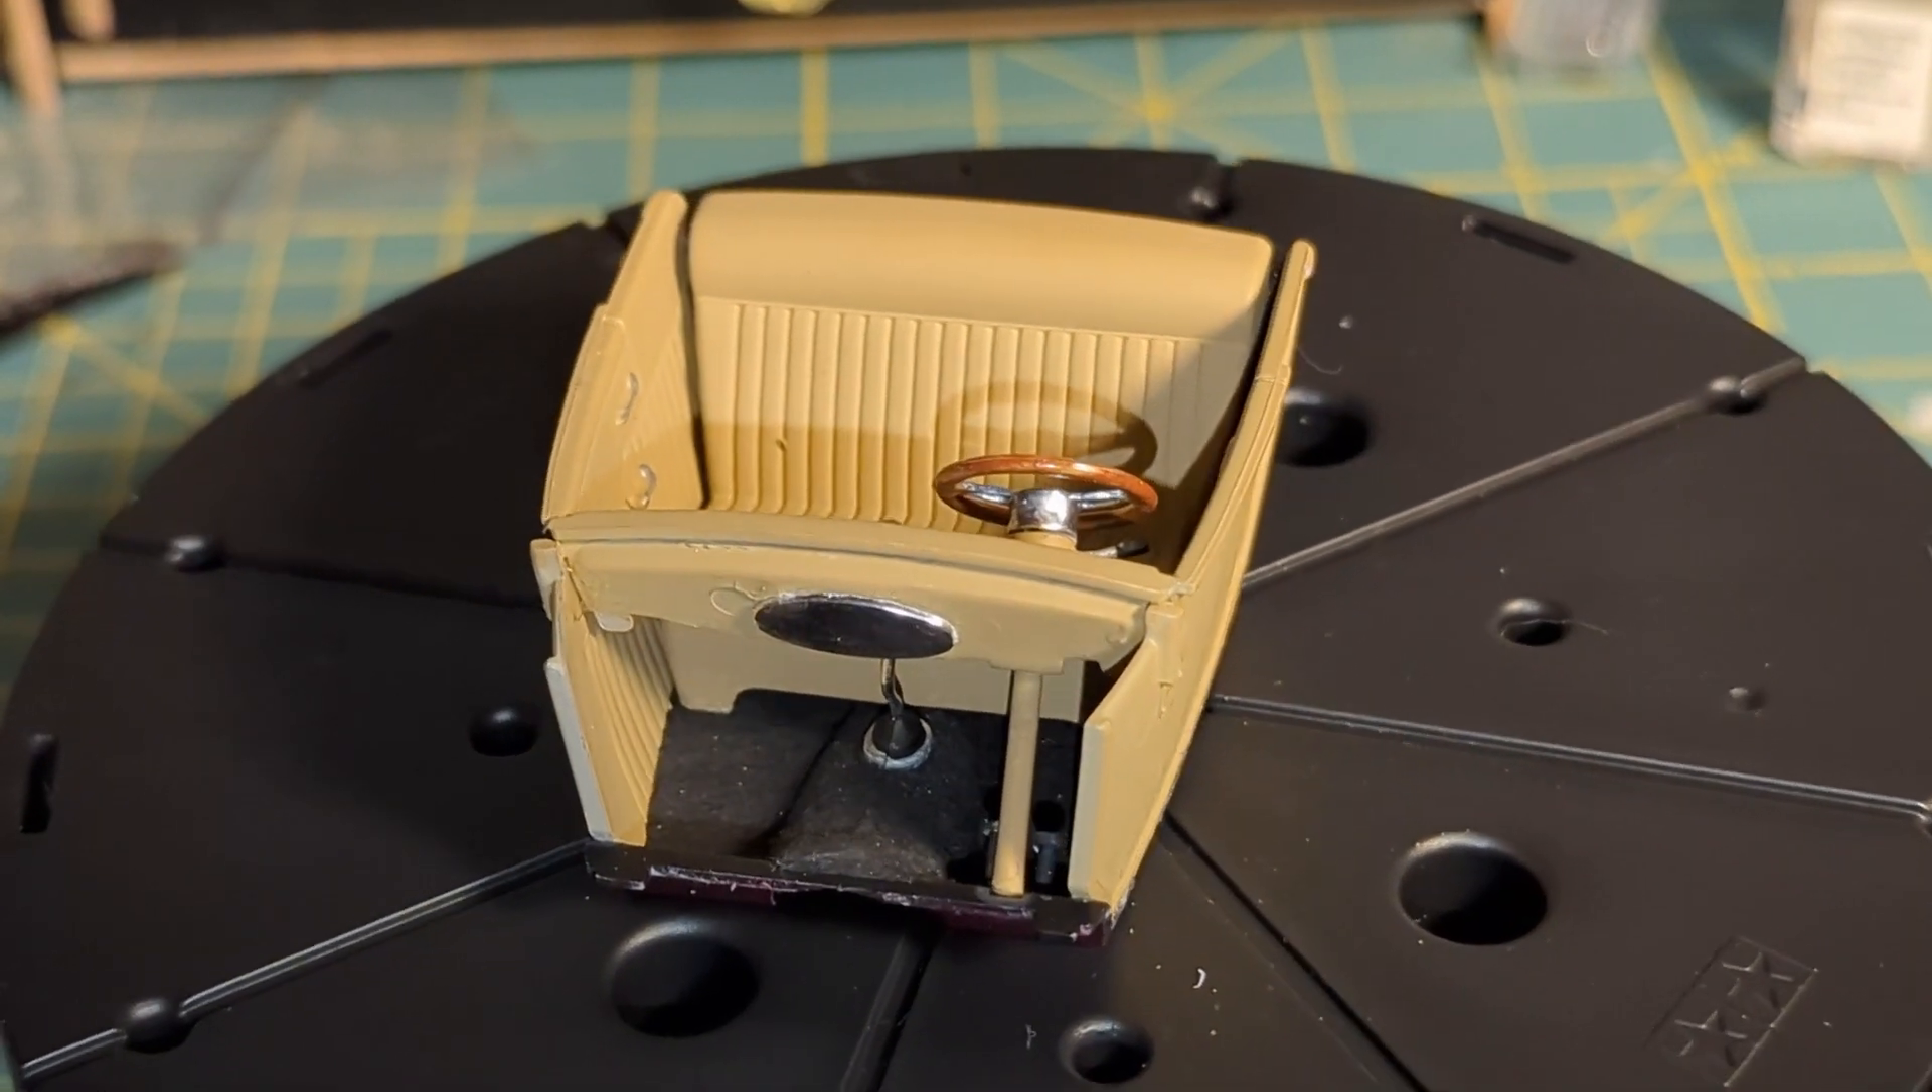The interior assembly is now complete.